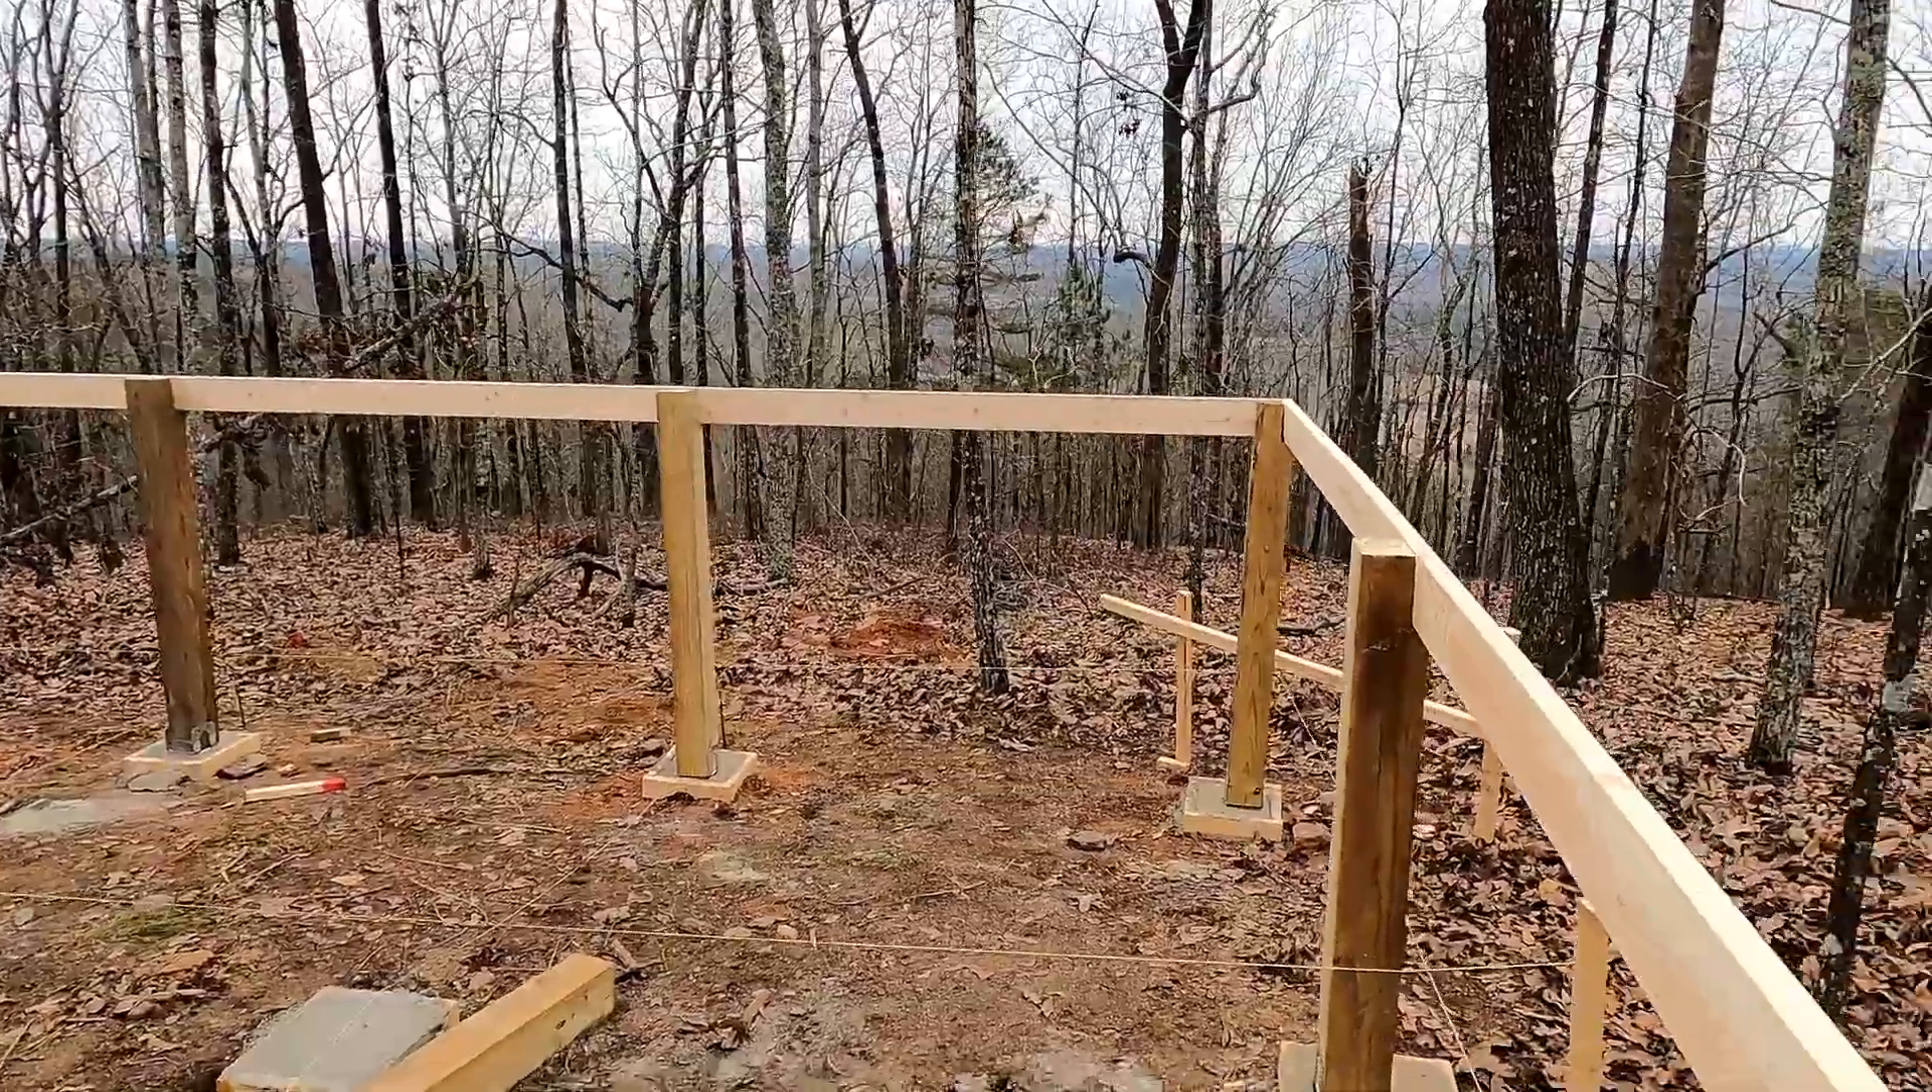Um banding boards are done.